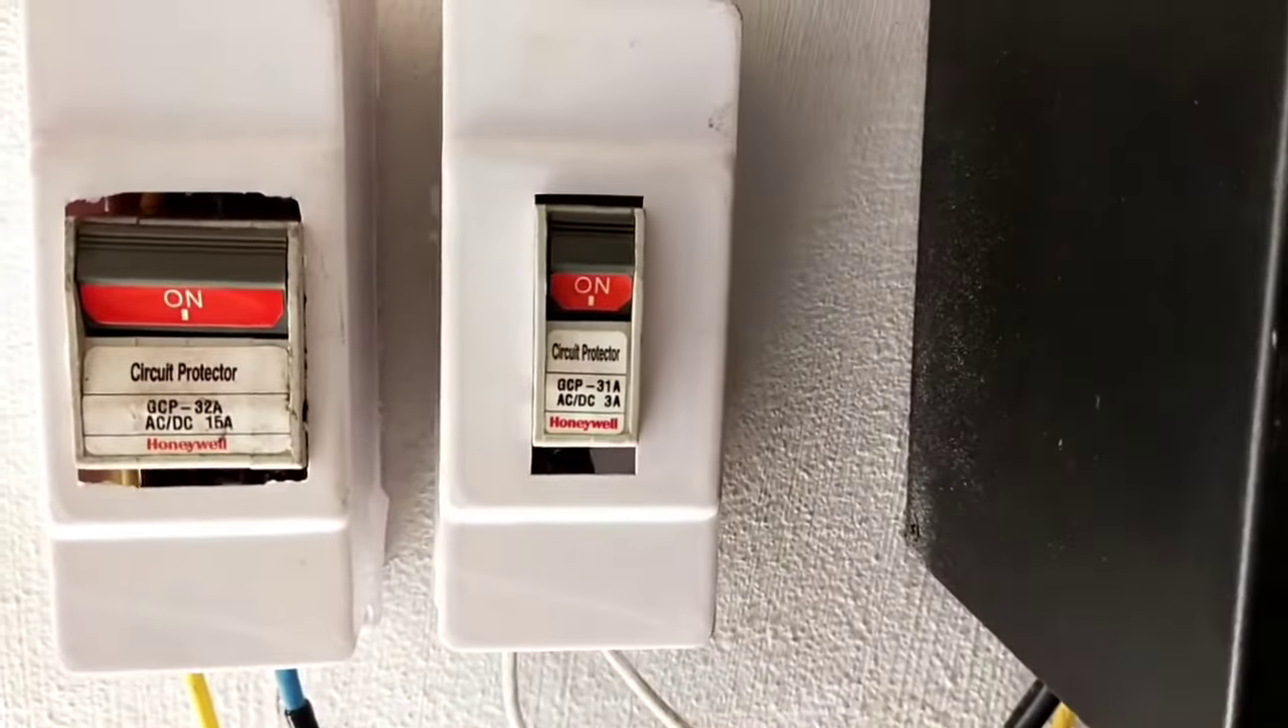اور یہ دو بریکر میں نے انسٹال کر دیا۔